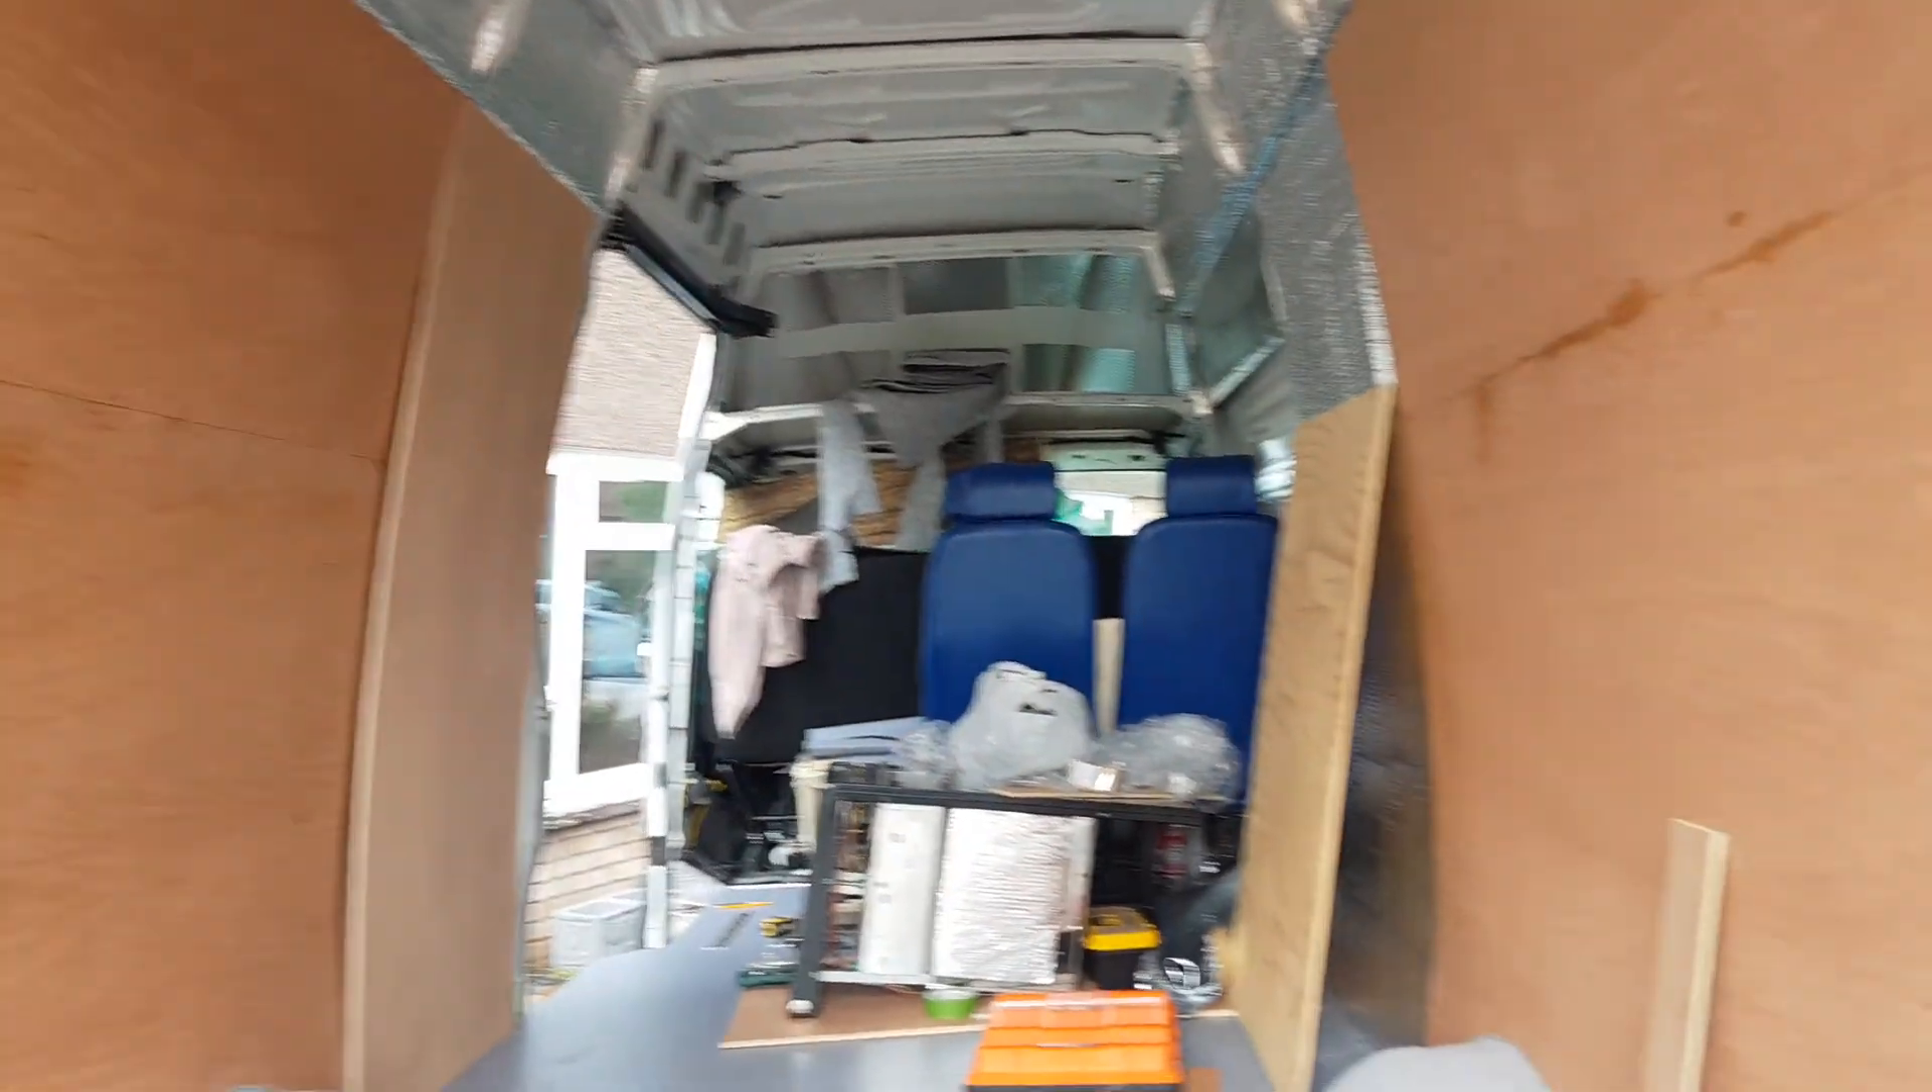So we've got the rear section side panels up so just about ready for starting construction on the beds.